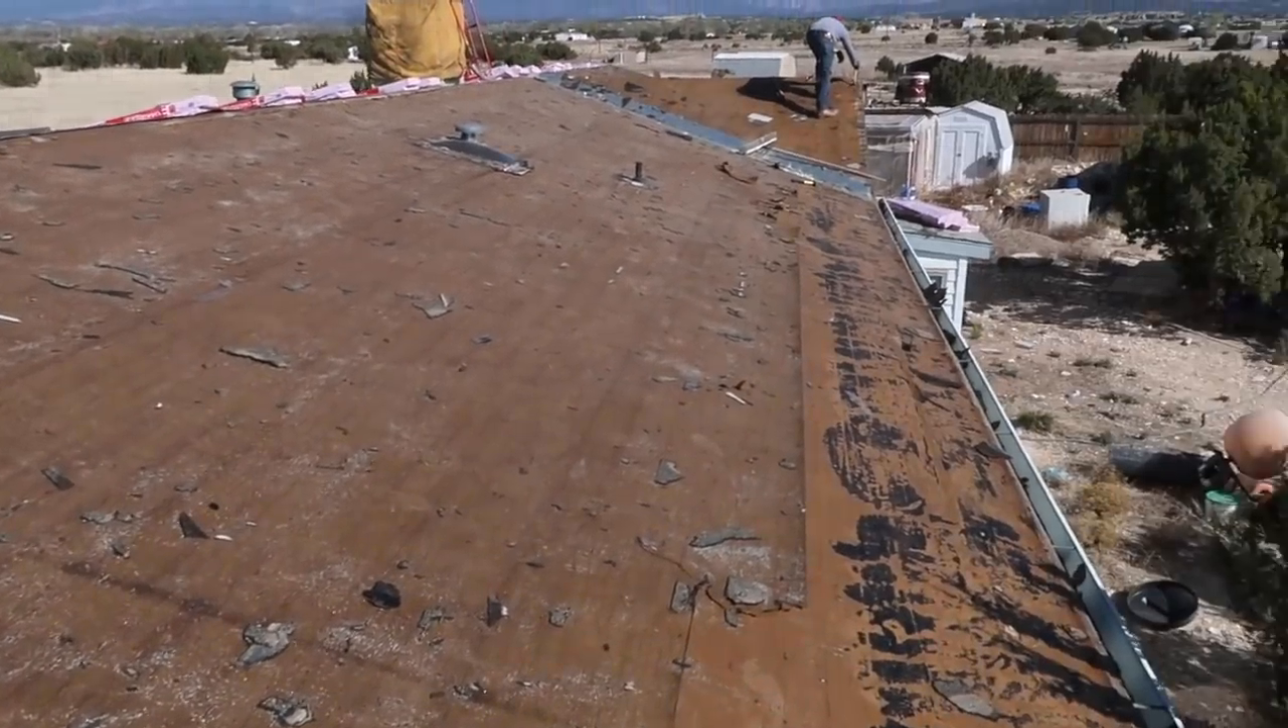So we've torn the shingles off of this half of the roof.